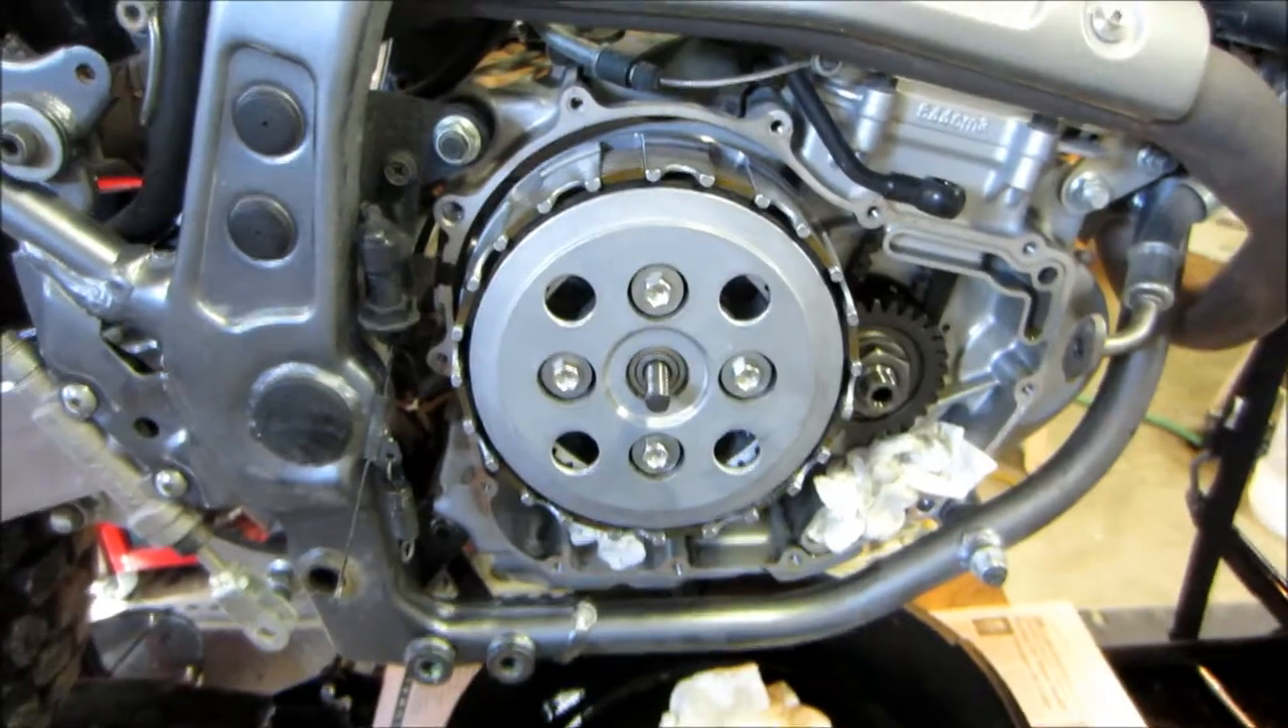I've got the clutch side cover off.